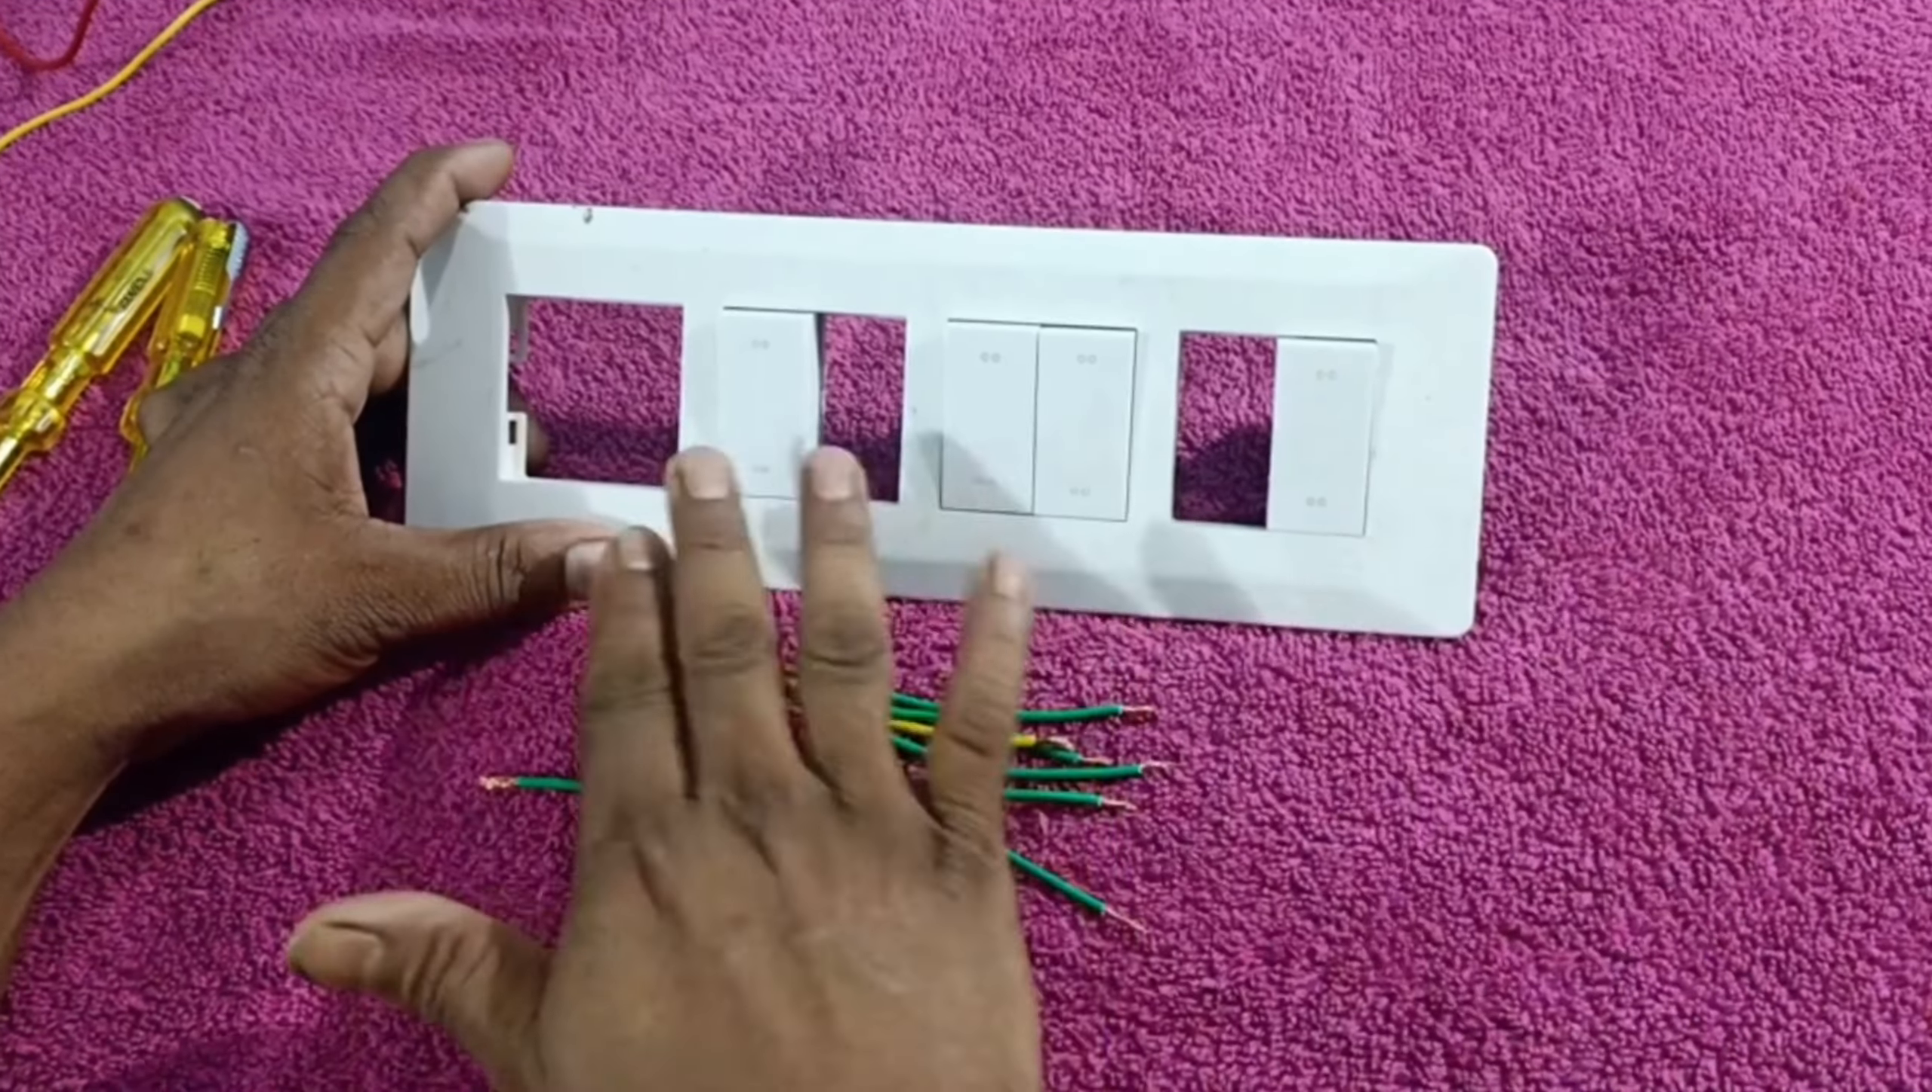तो जैसा कि दोस्तों चारो स्विच को इसे फिटिंग कर लिये हैं।